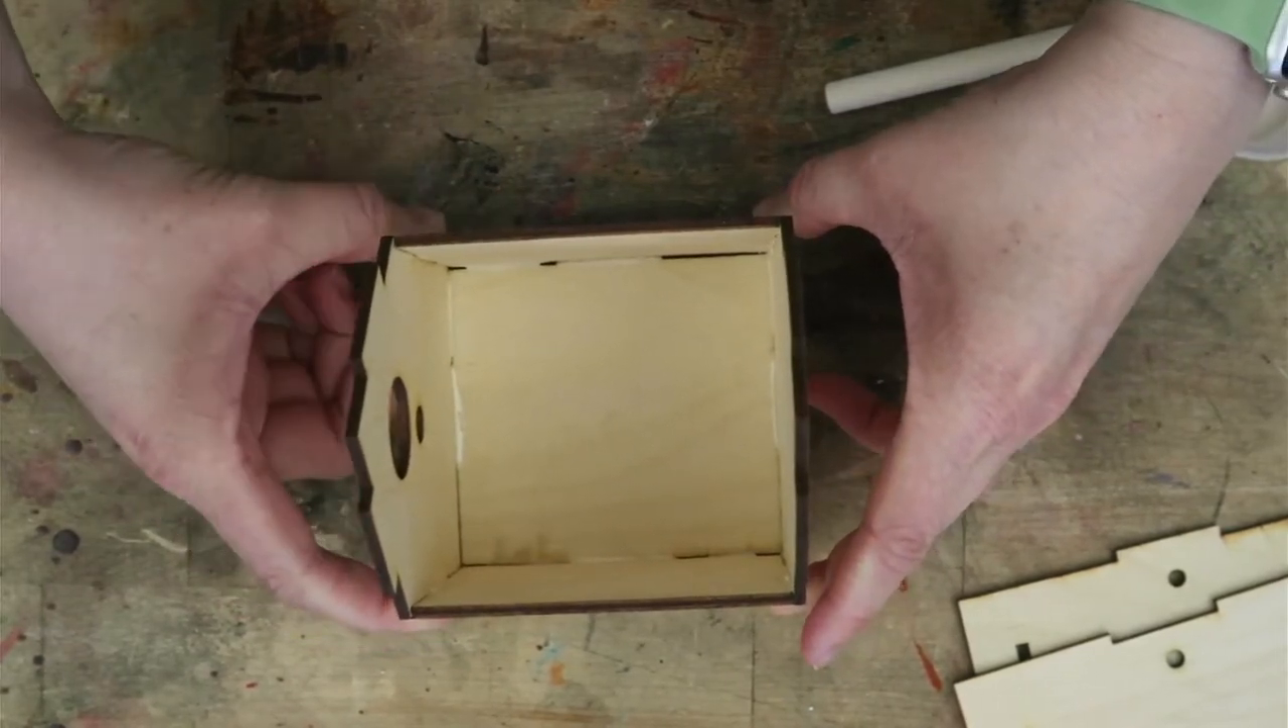I have my sides all glued together, the front and the back and the bottom all attached.